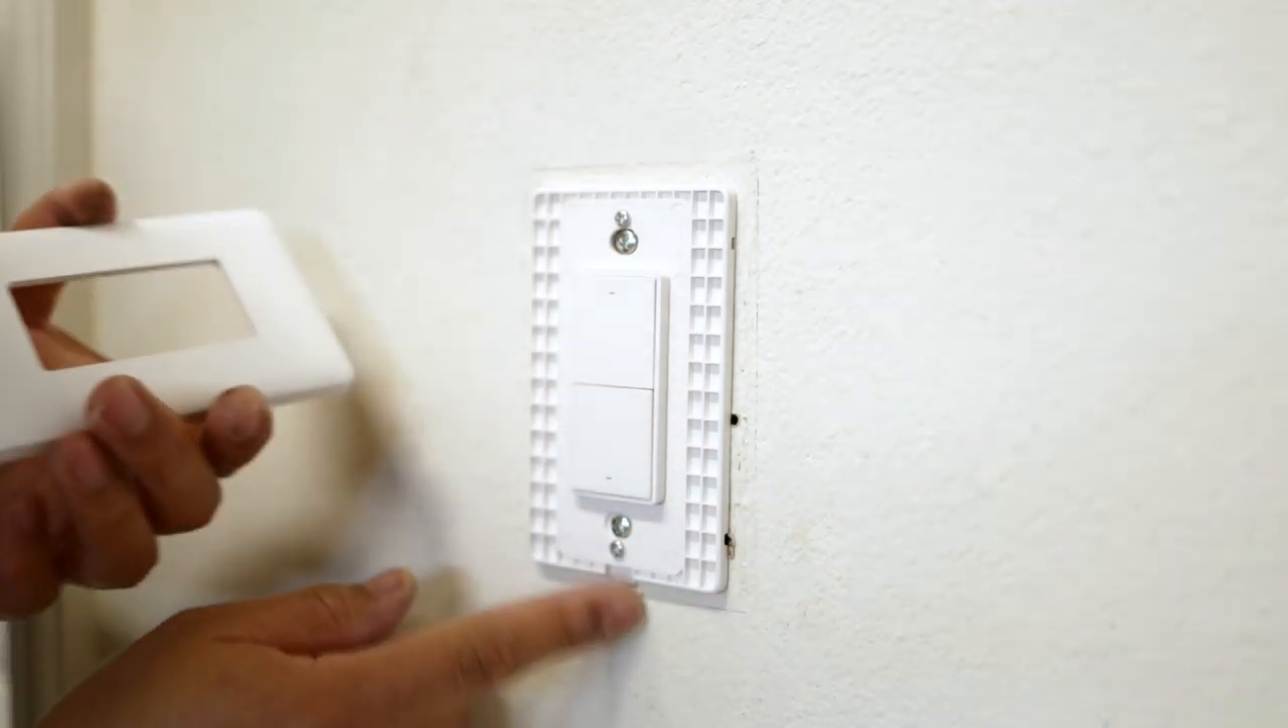And lastly, all we need to do is pop the front face plate on there.